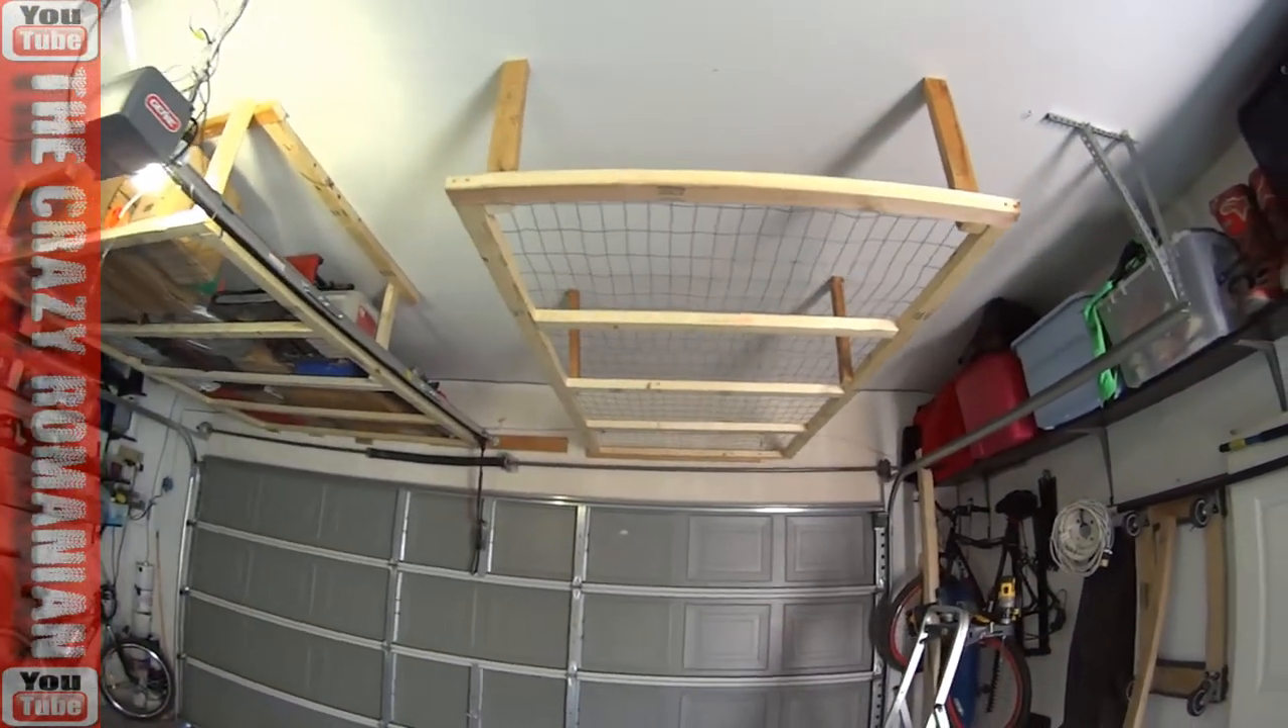Shelf is up everything is bolted together and I'm just ready to just throw some boxes up there.